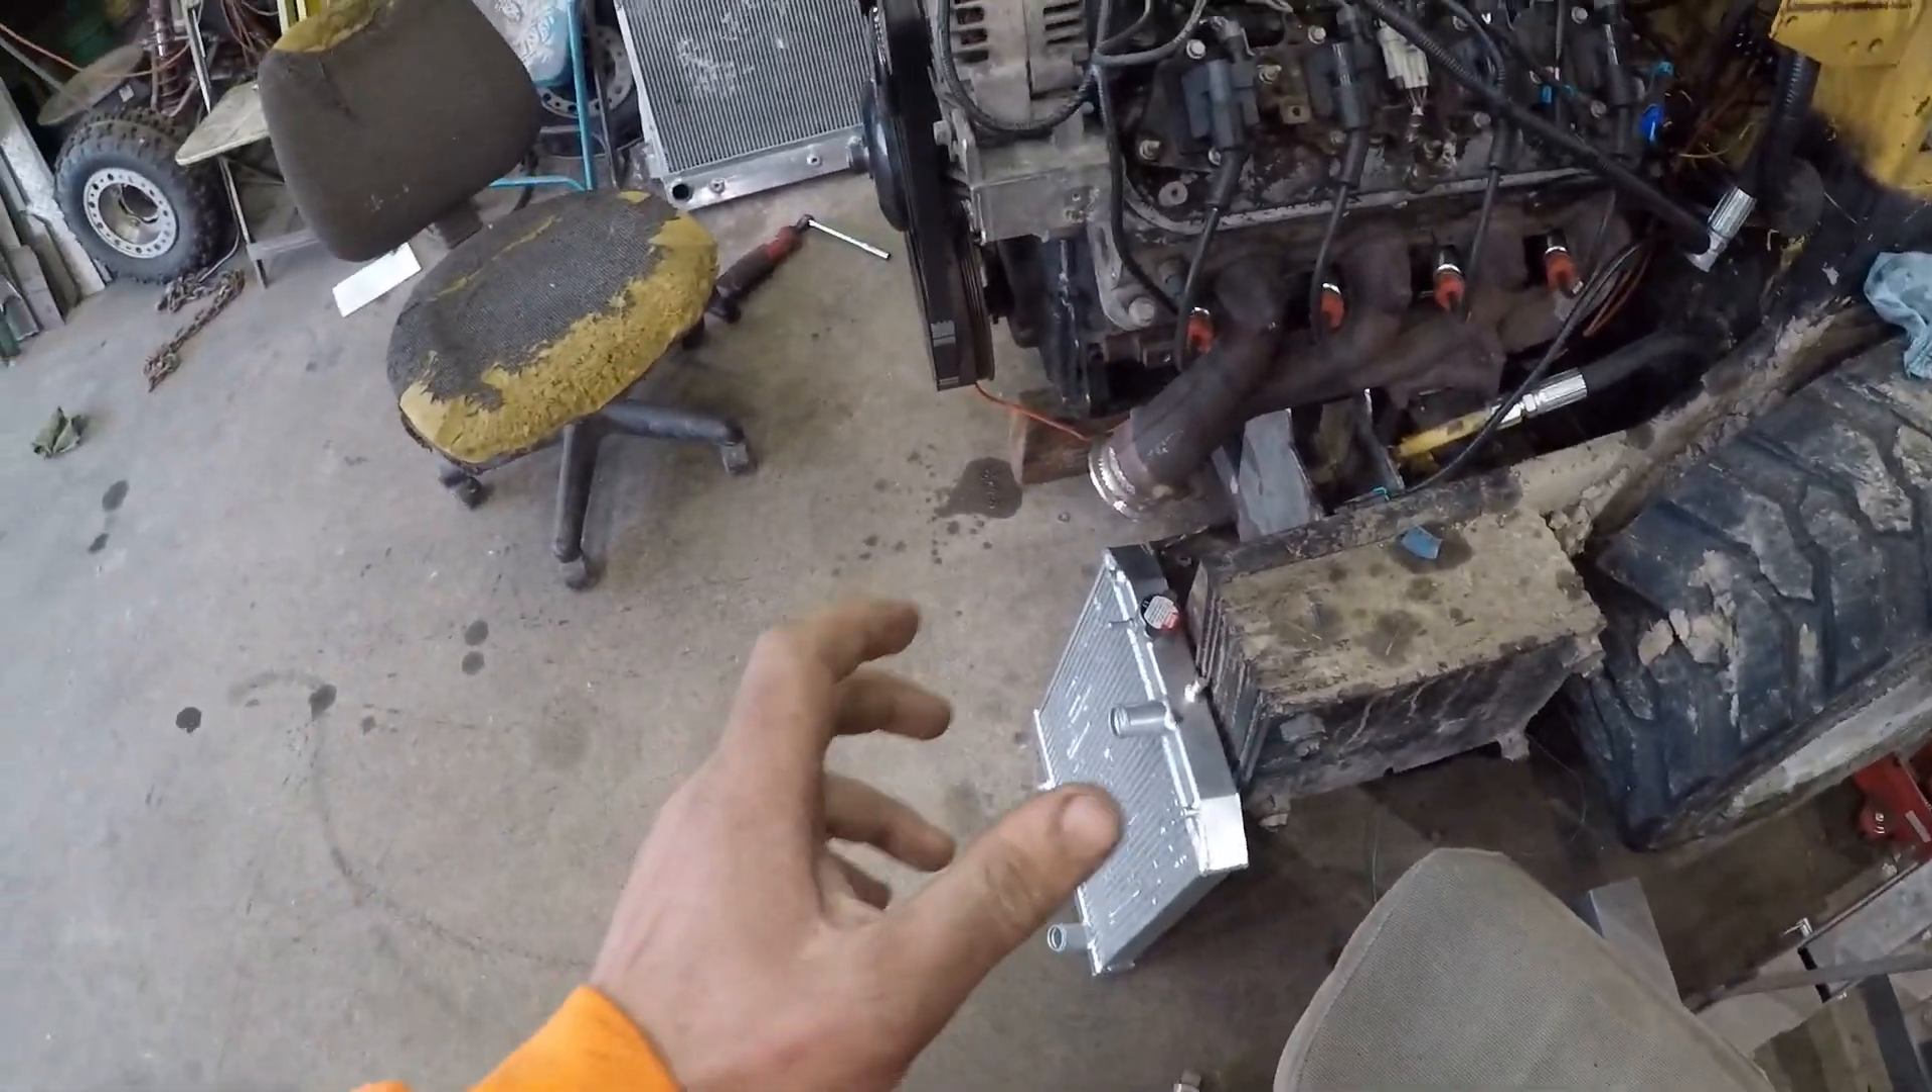We've got the engine there hooked up all the wiring done fuel system hooked up one thing we're missing is a radiator.